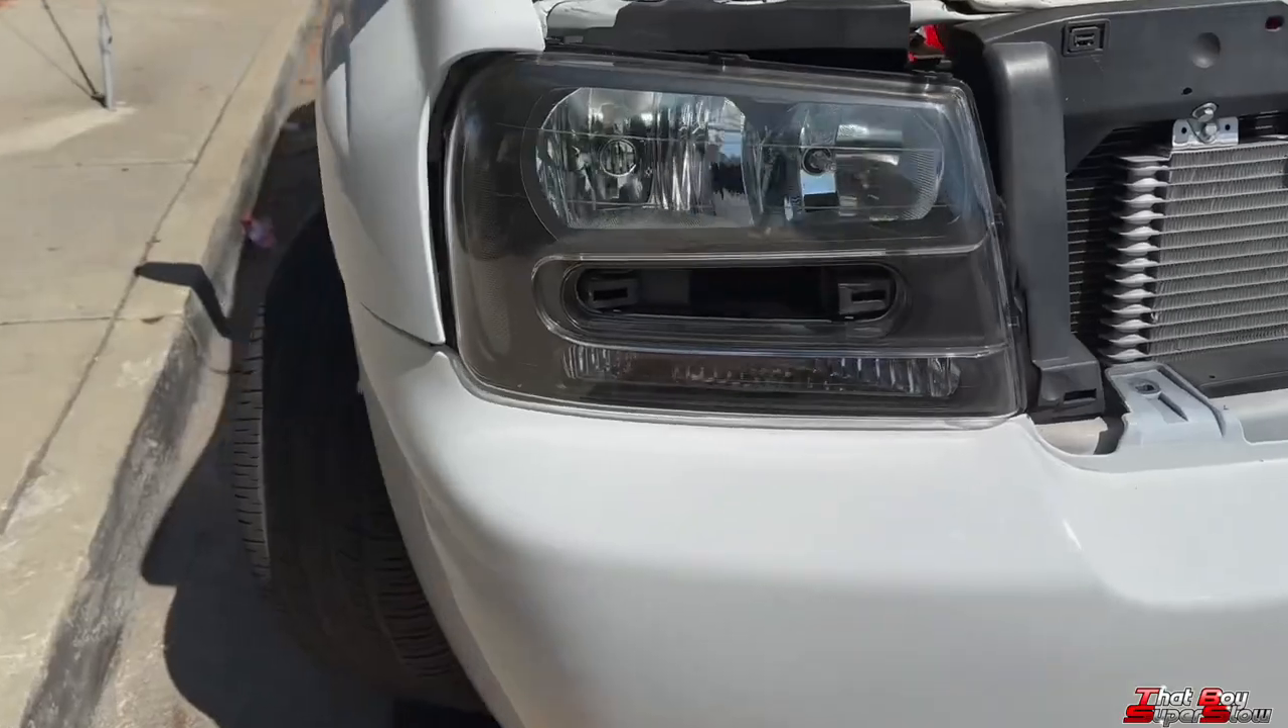All right guys so we installed the bumper back already and that gap is looking on point.